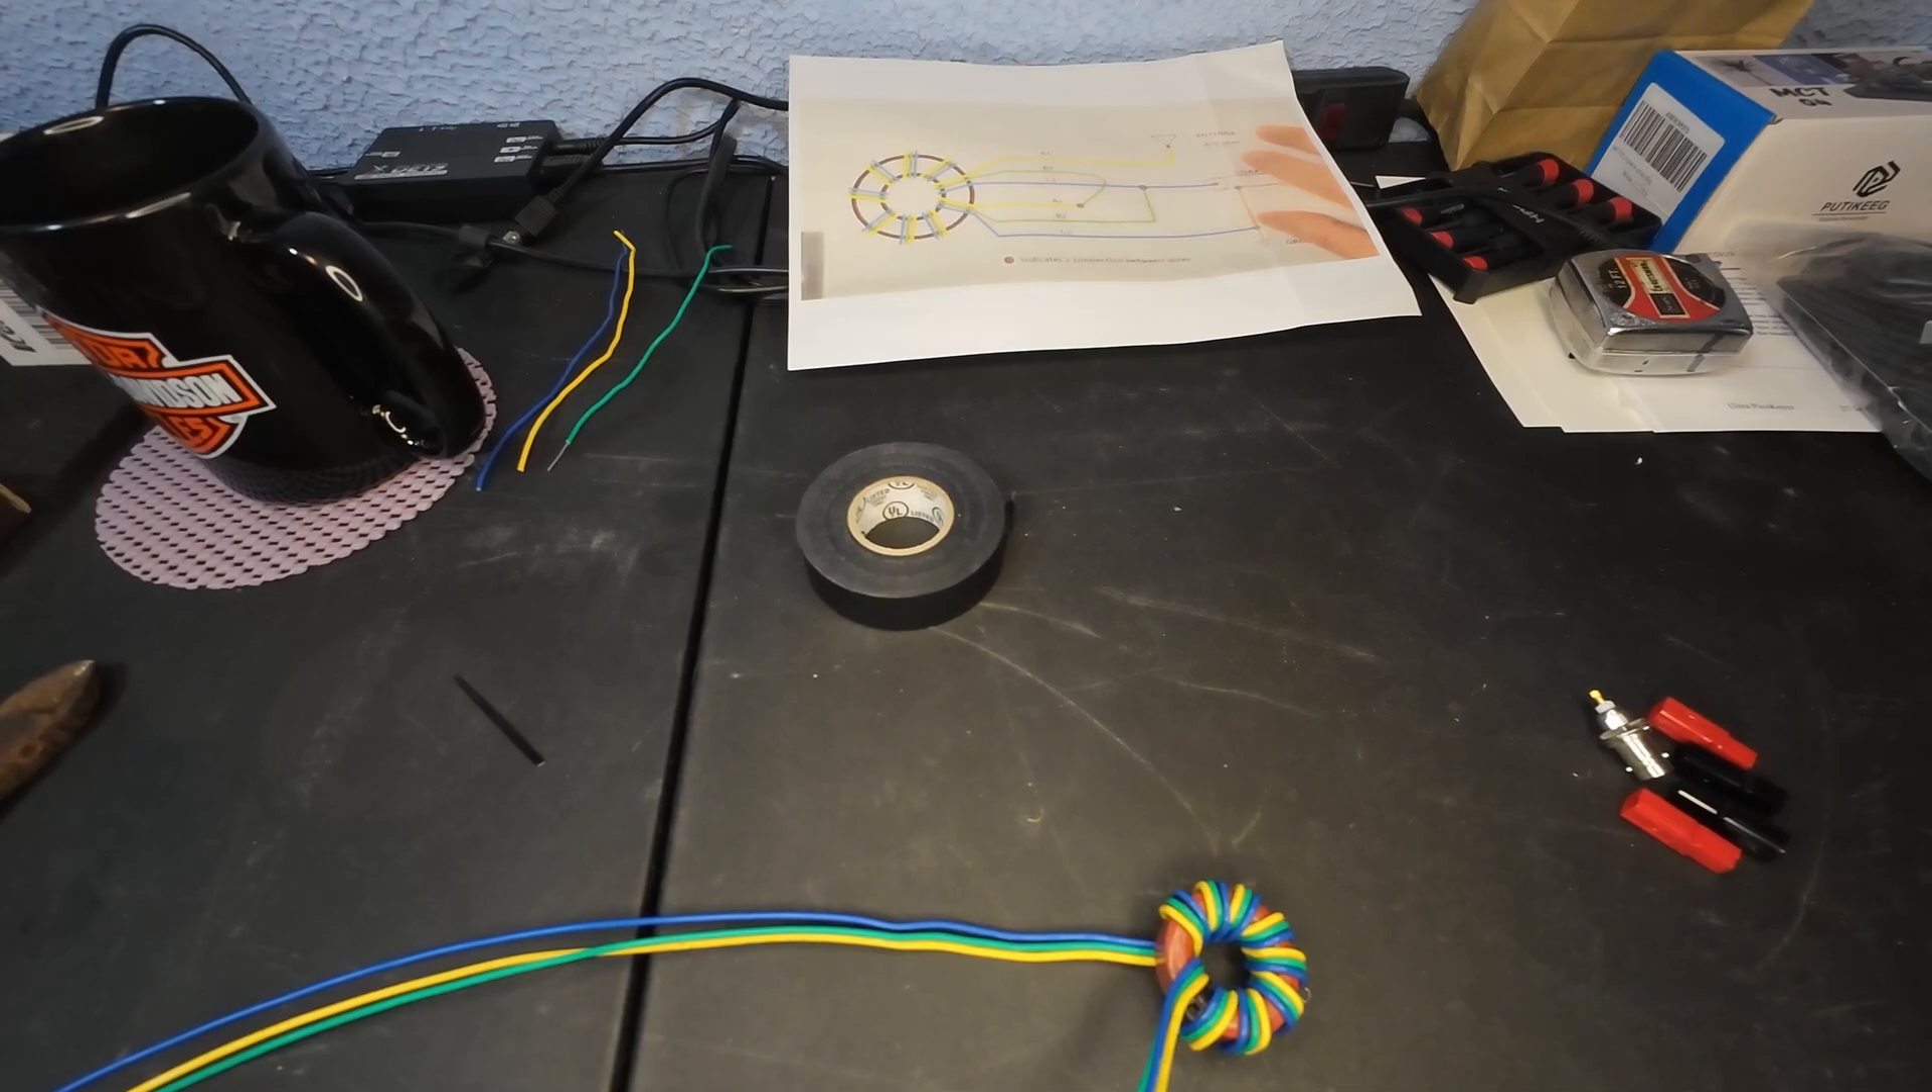So, I got the core wrapped.